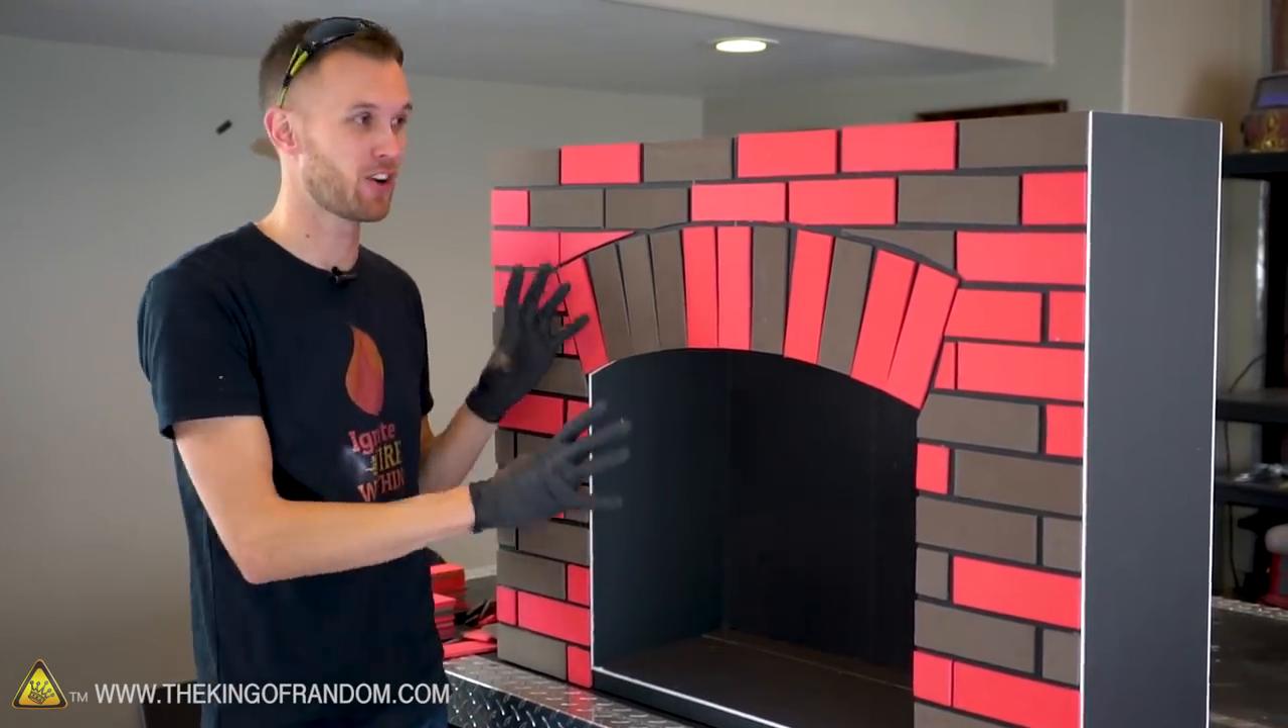Update you can now see that we have covered the whole front of our fireplace in our foam bricks for the most part.